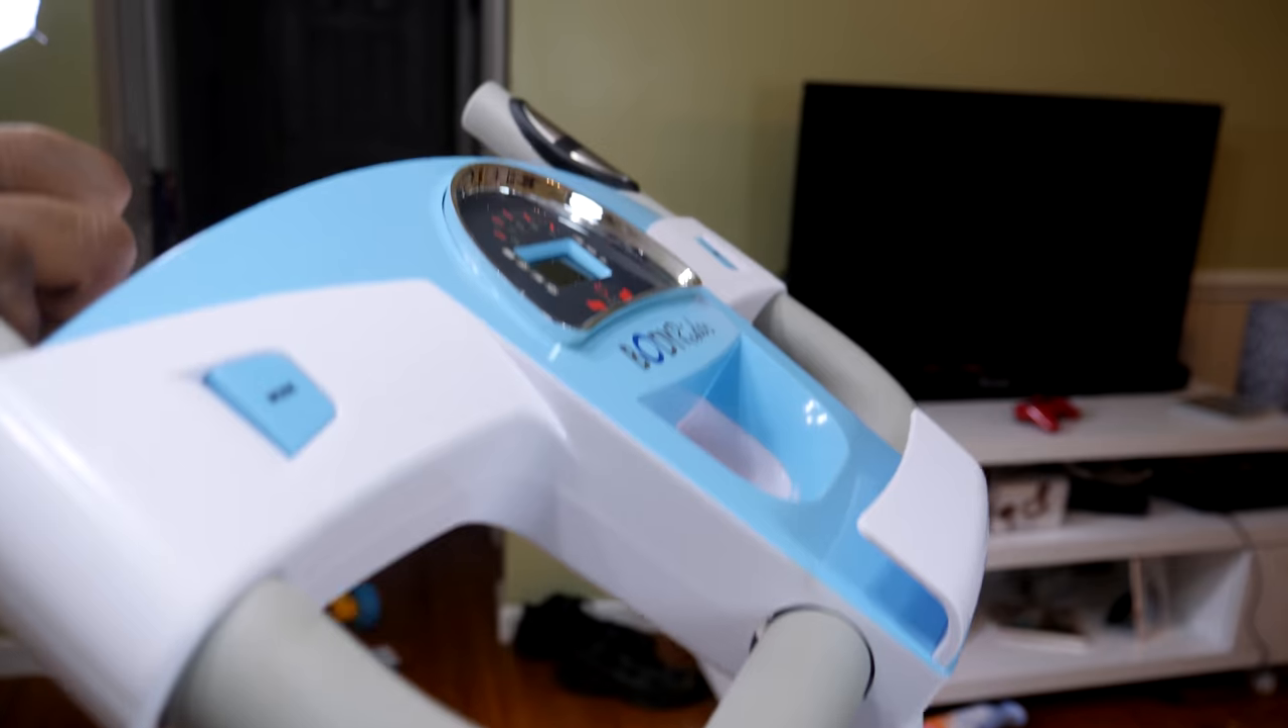All right, now we got the top portion installed.